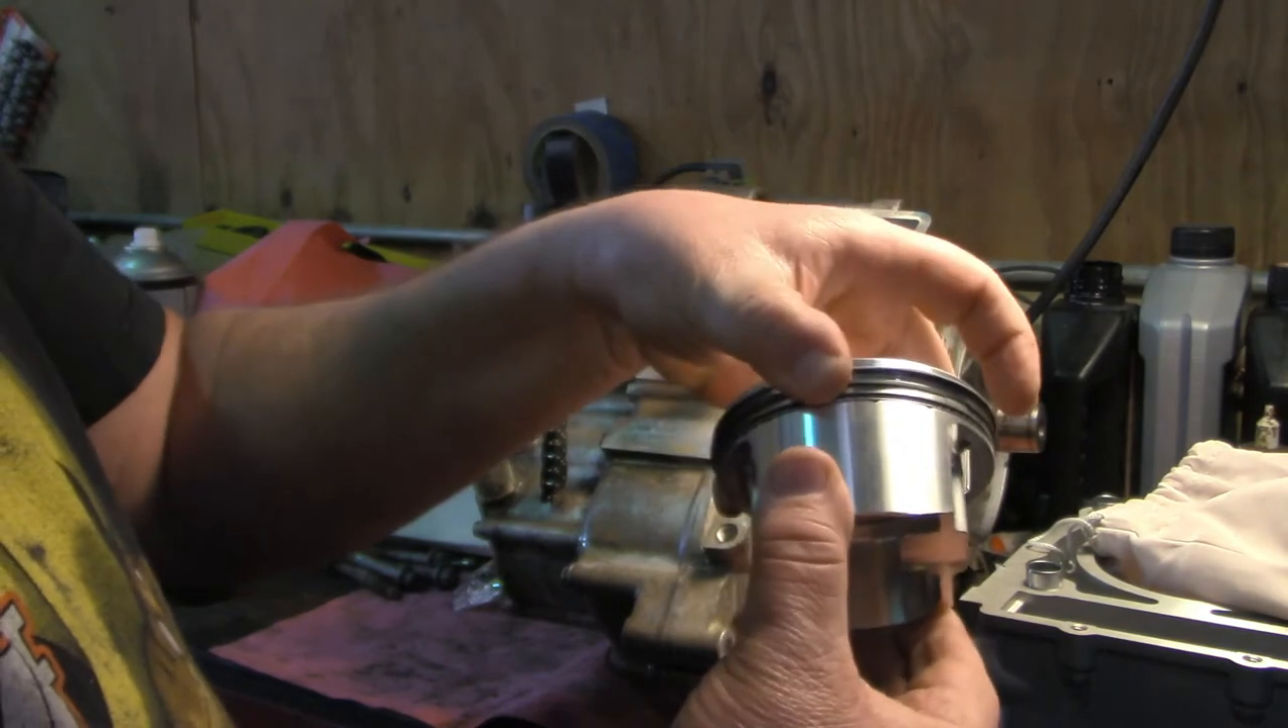And there we go. There's a new piston with piston rings.